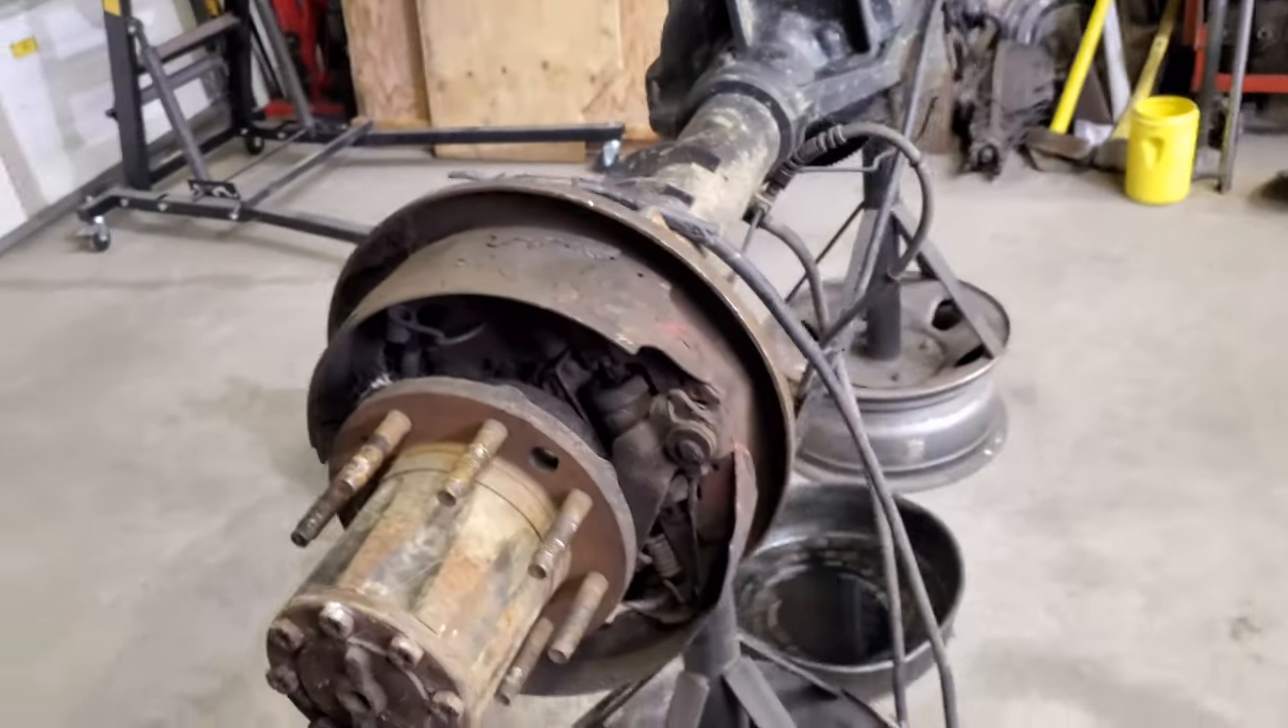As you can see i already started pulling the drum brakes because there's nothing left.